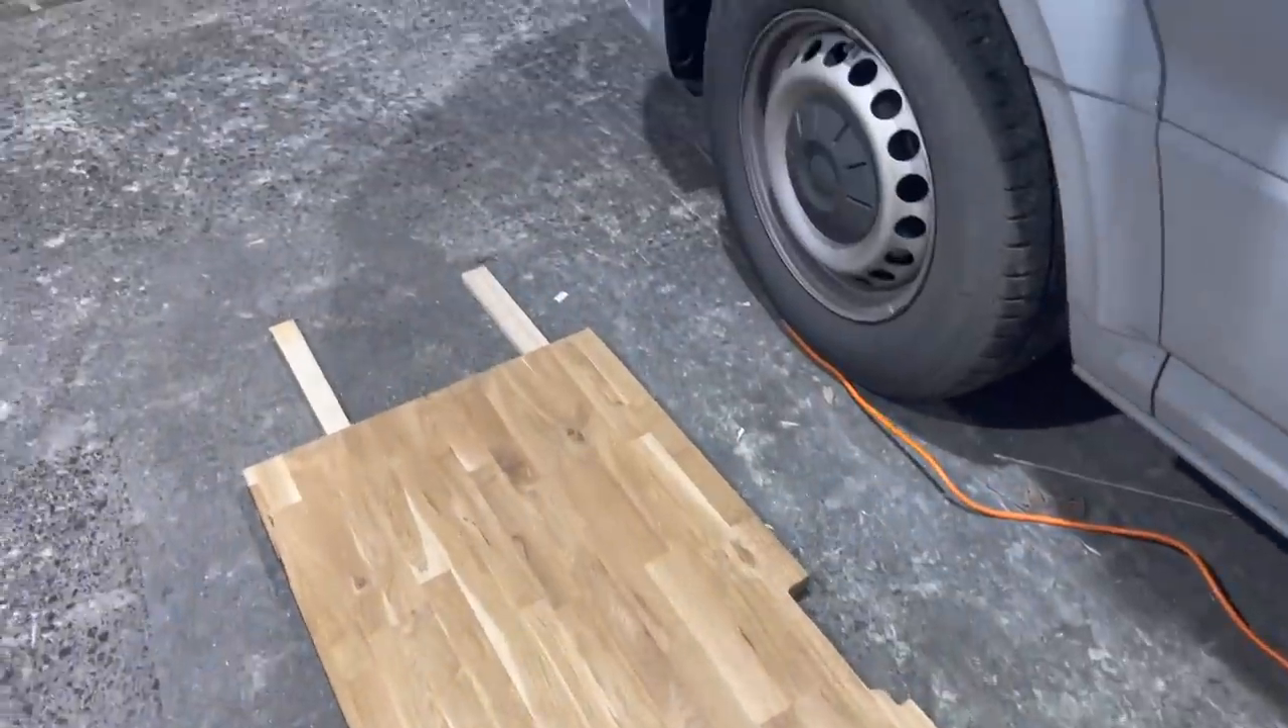Here's all the work top. It's still got to go on.